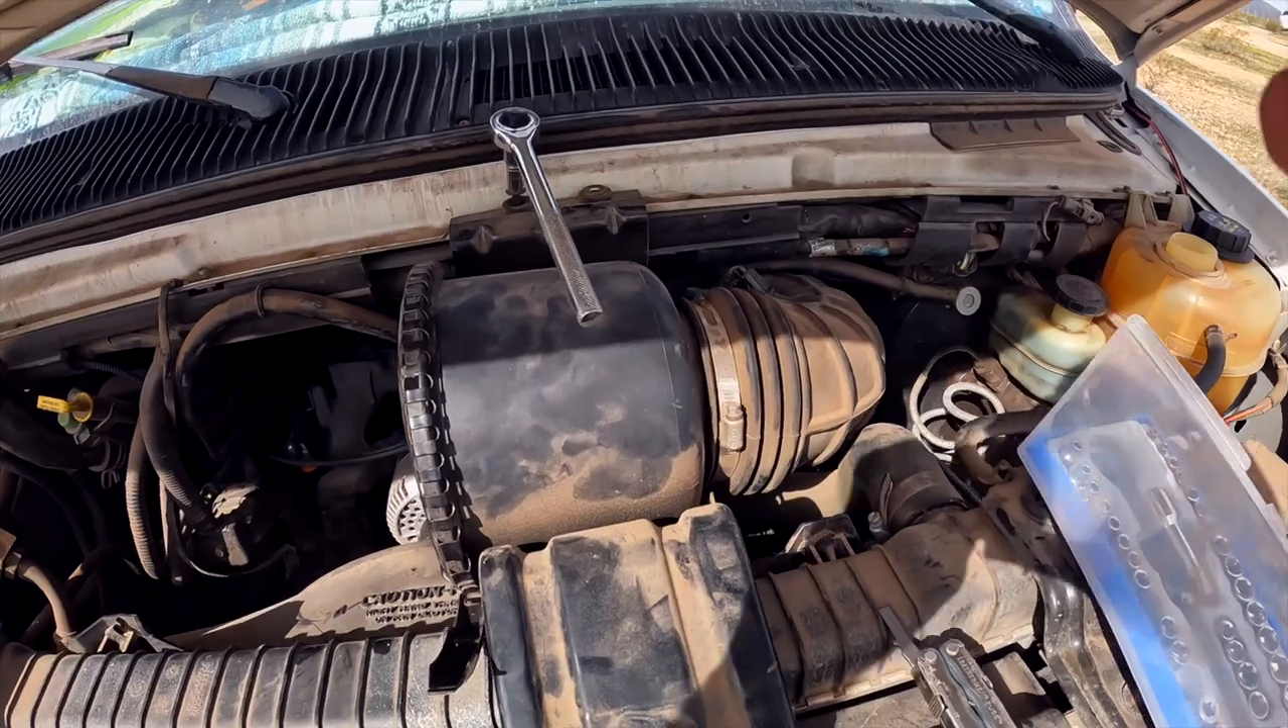Air box is back on.